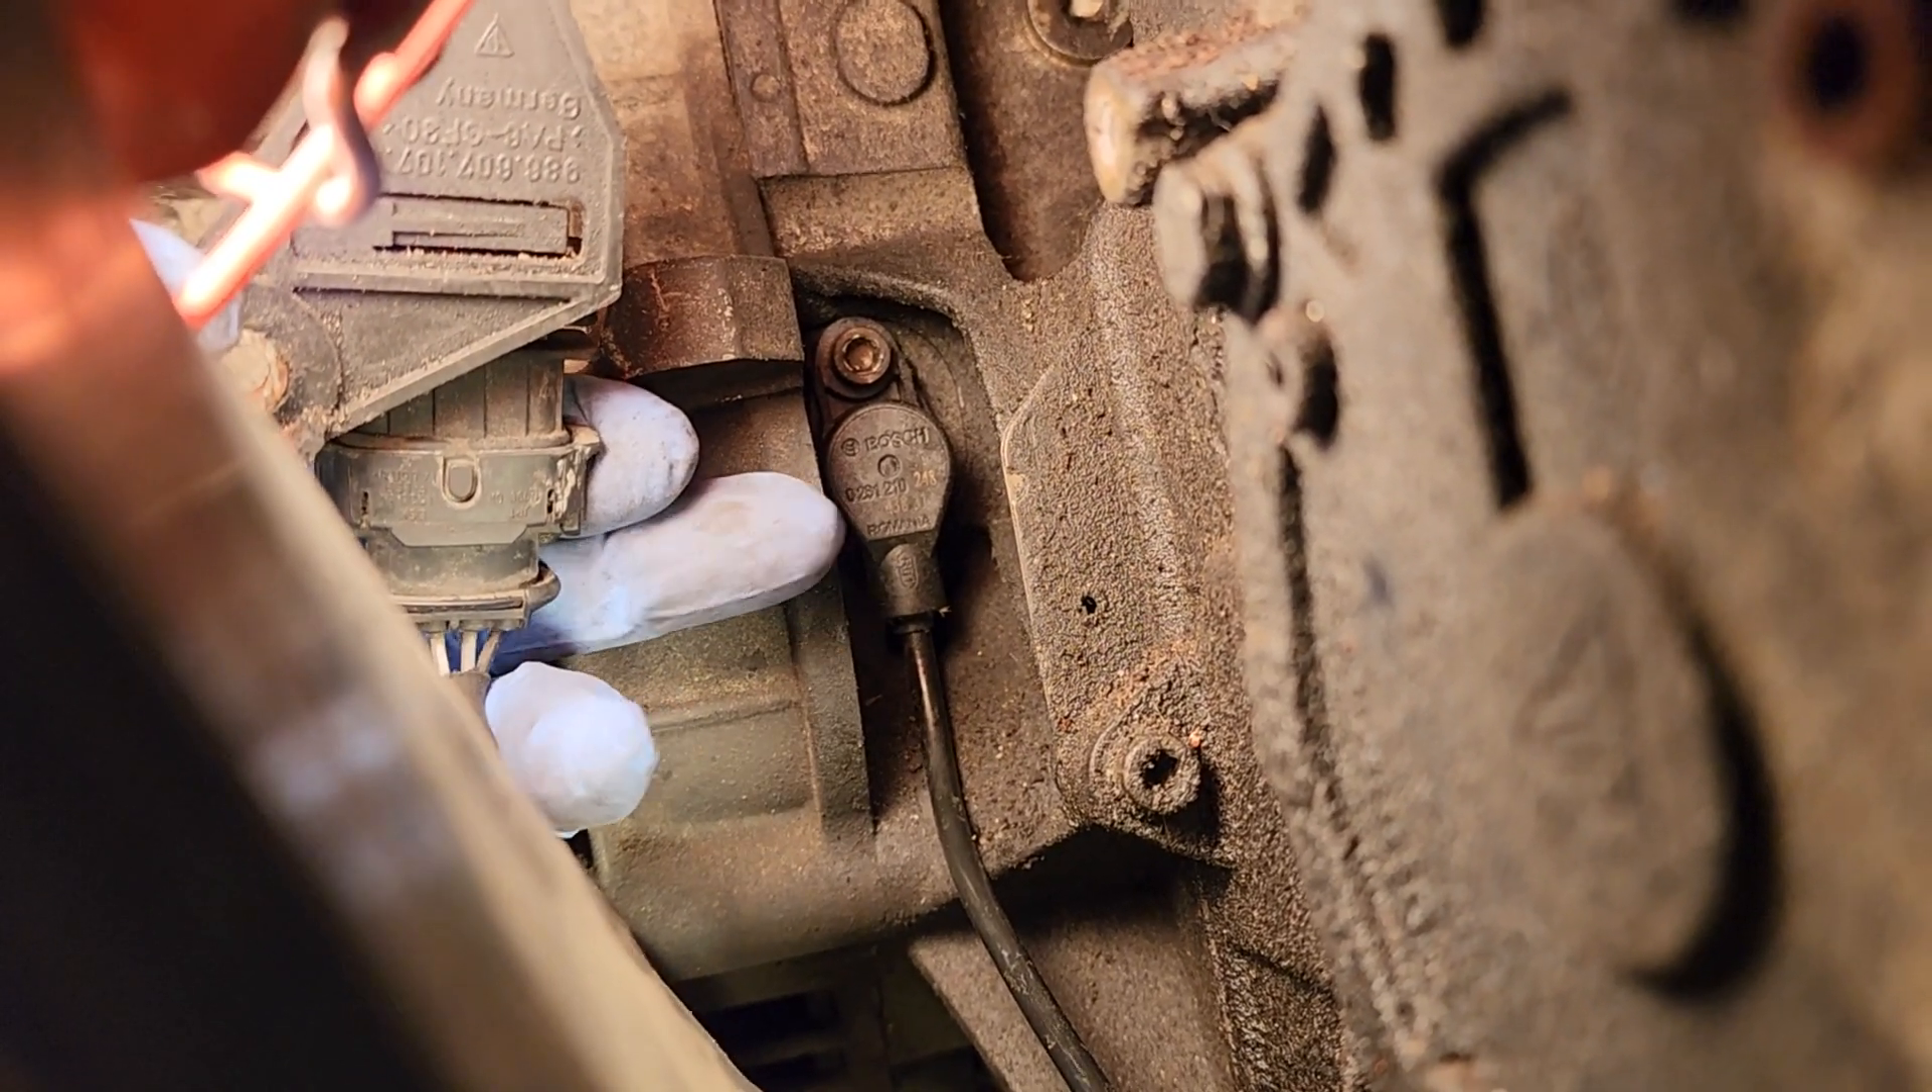All right the new sensor is in.